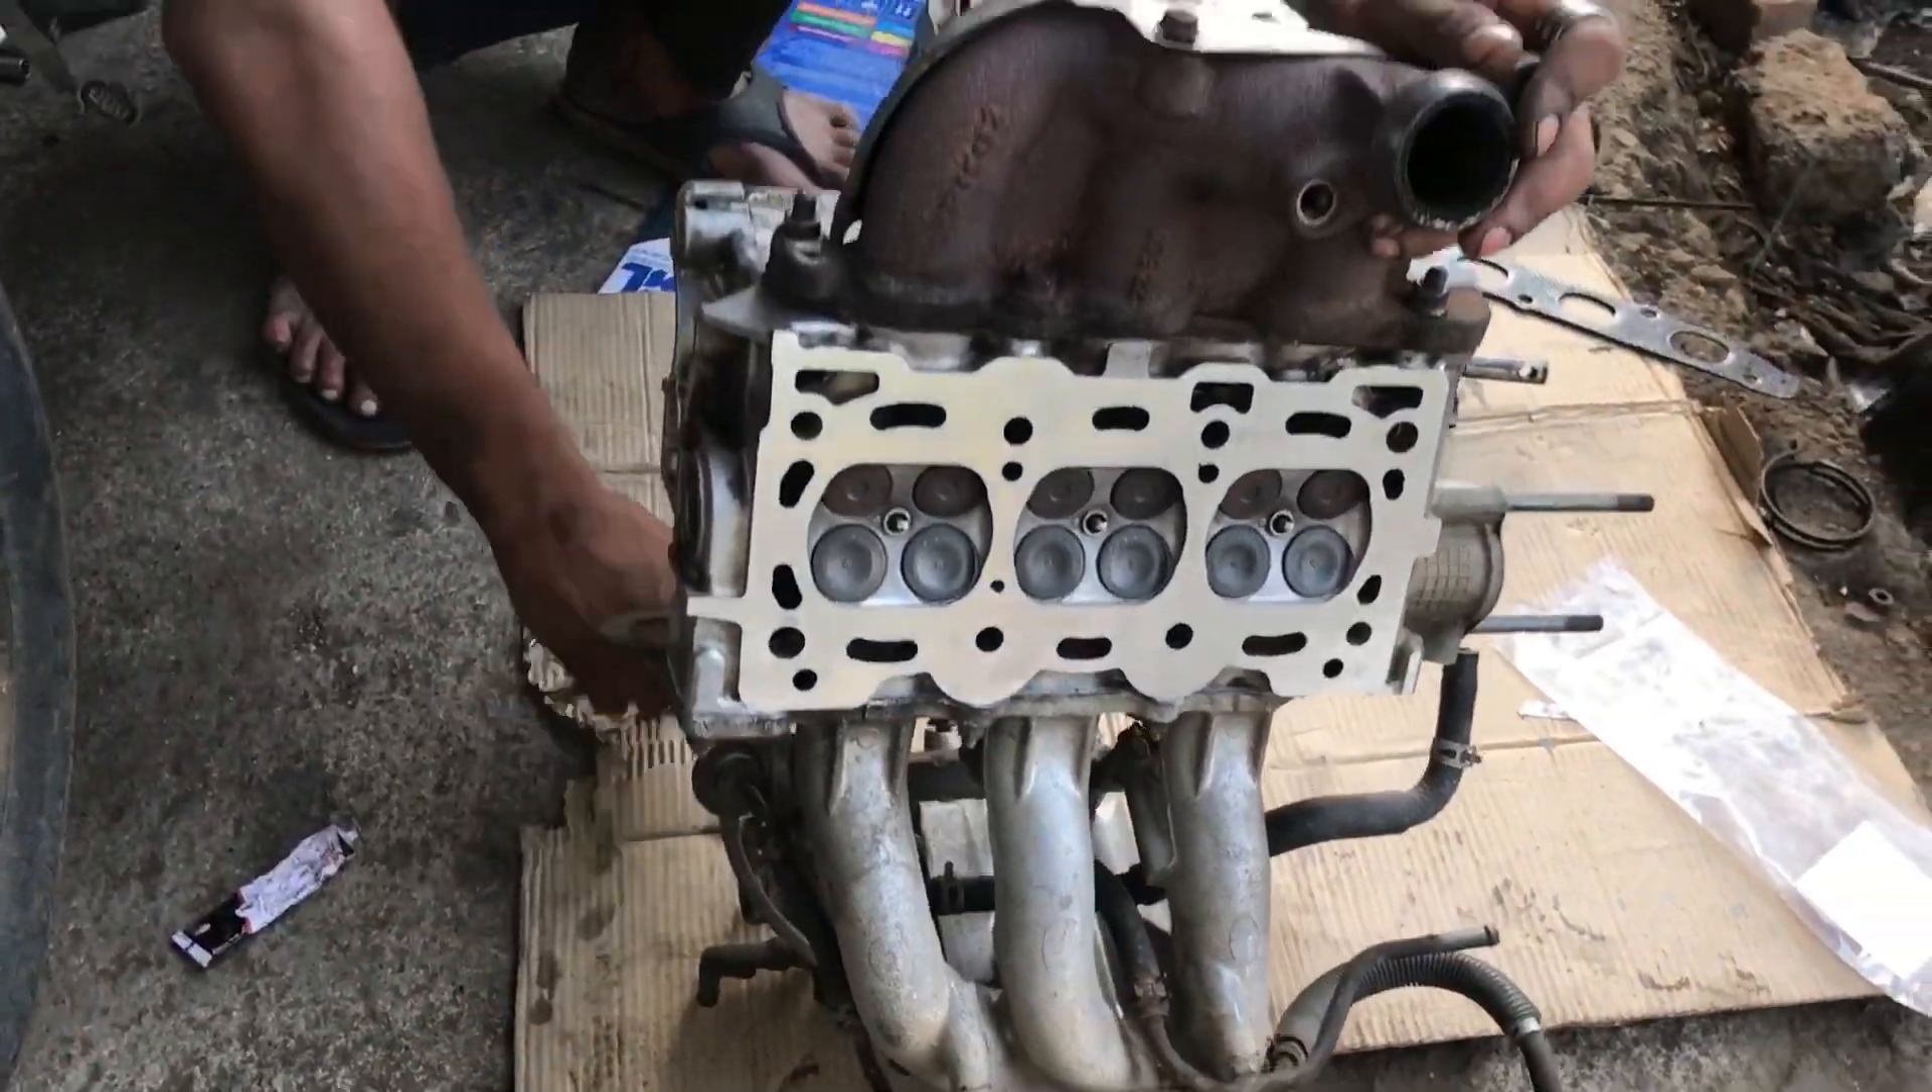यह हो चुका है हमारा सिलेंडर हेड असेंबल।